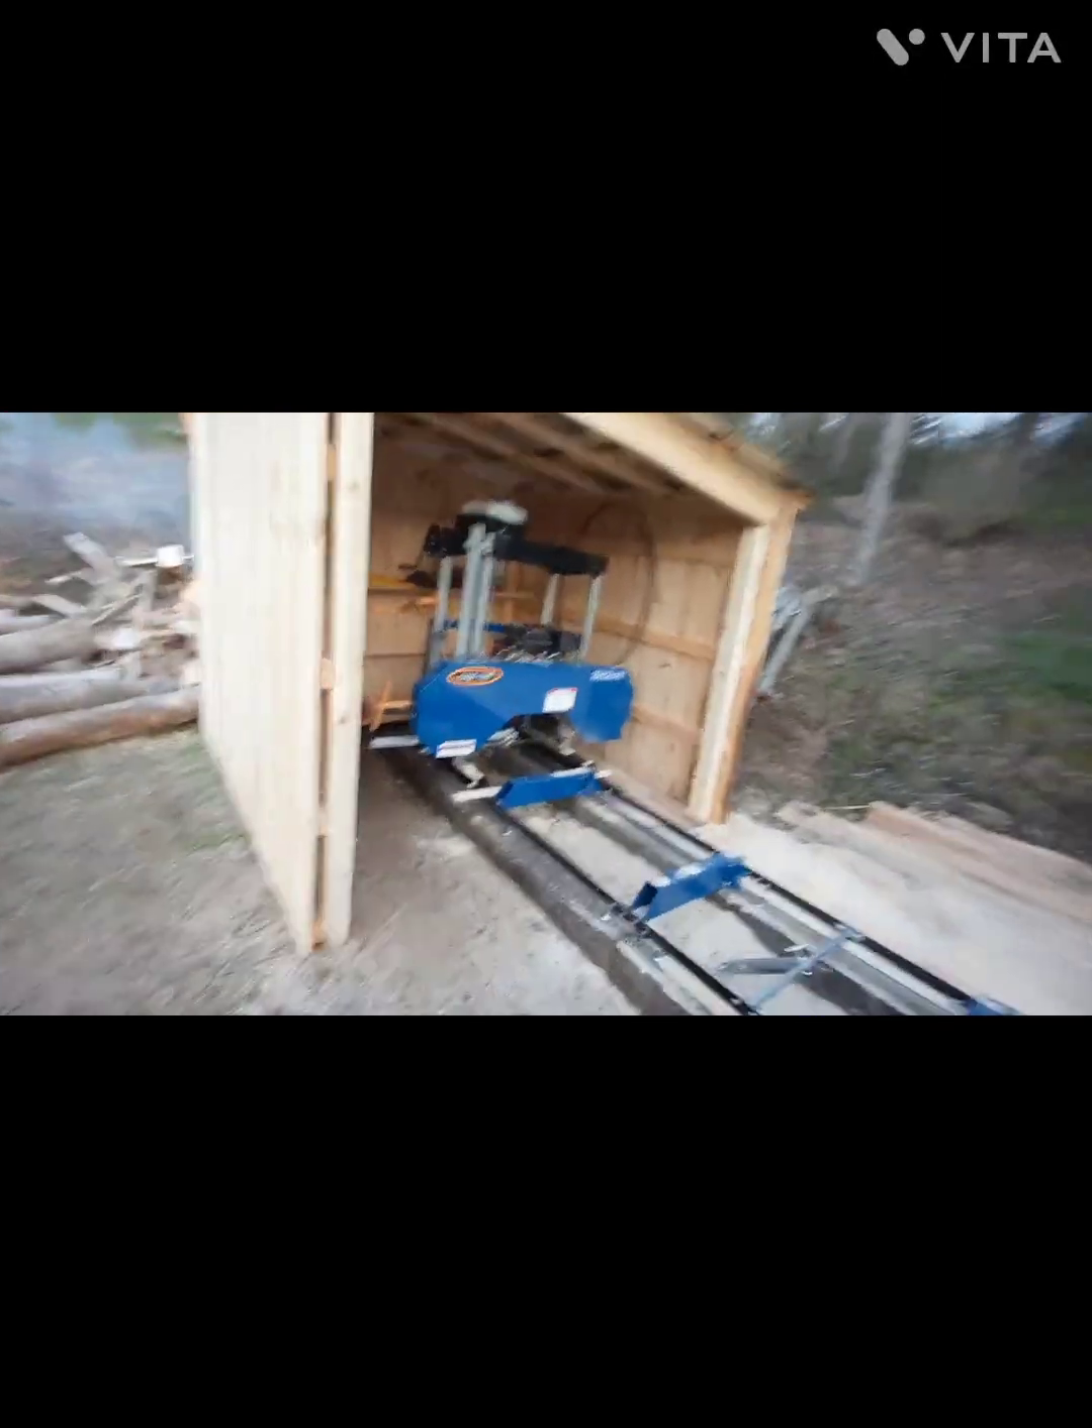Now you can see I've got part of the building up.